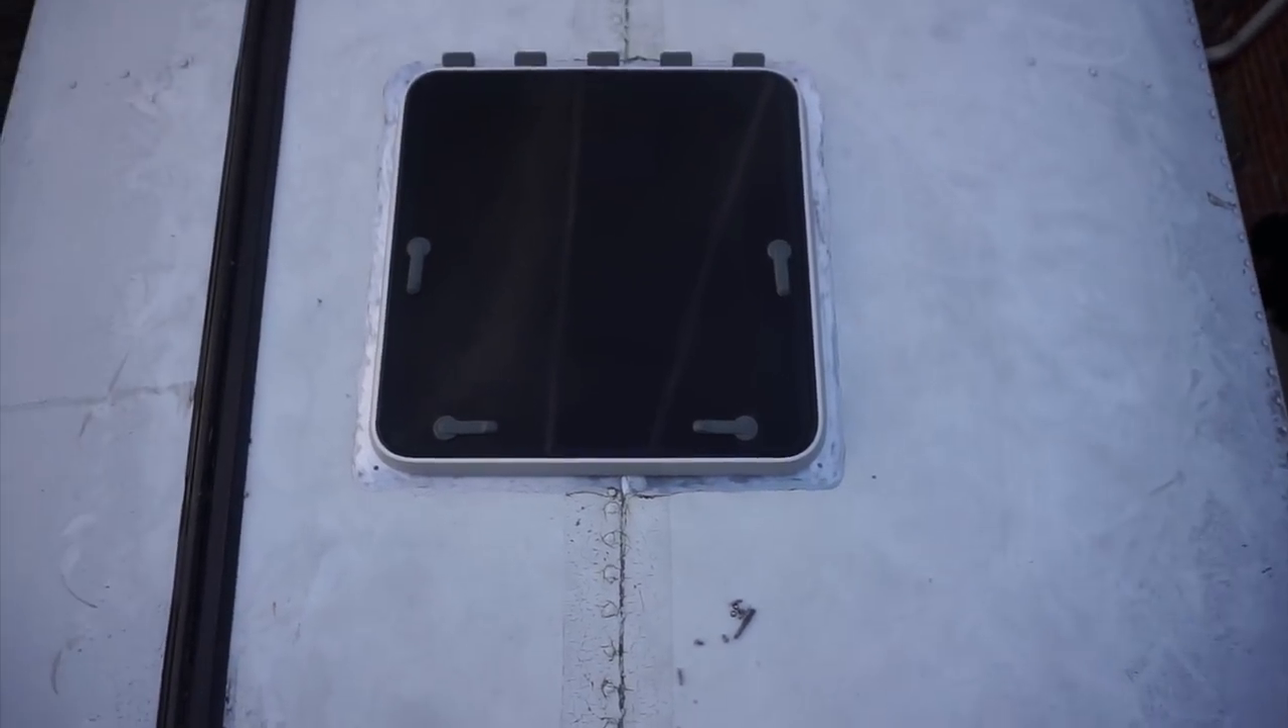So I got one hatch in and it was not easy, but she is a beauty.